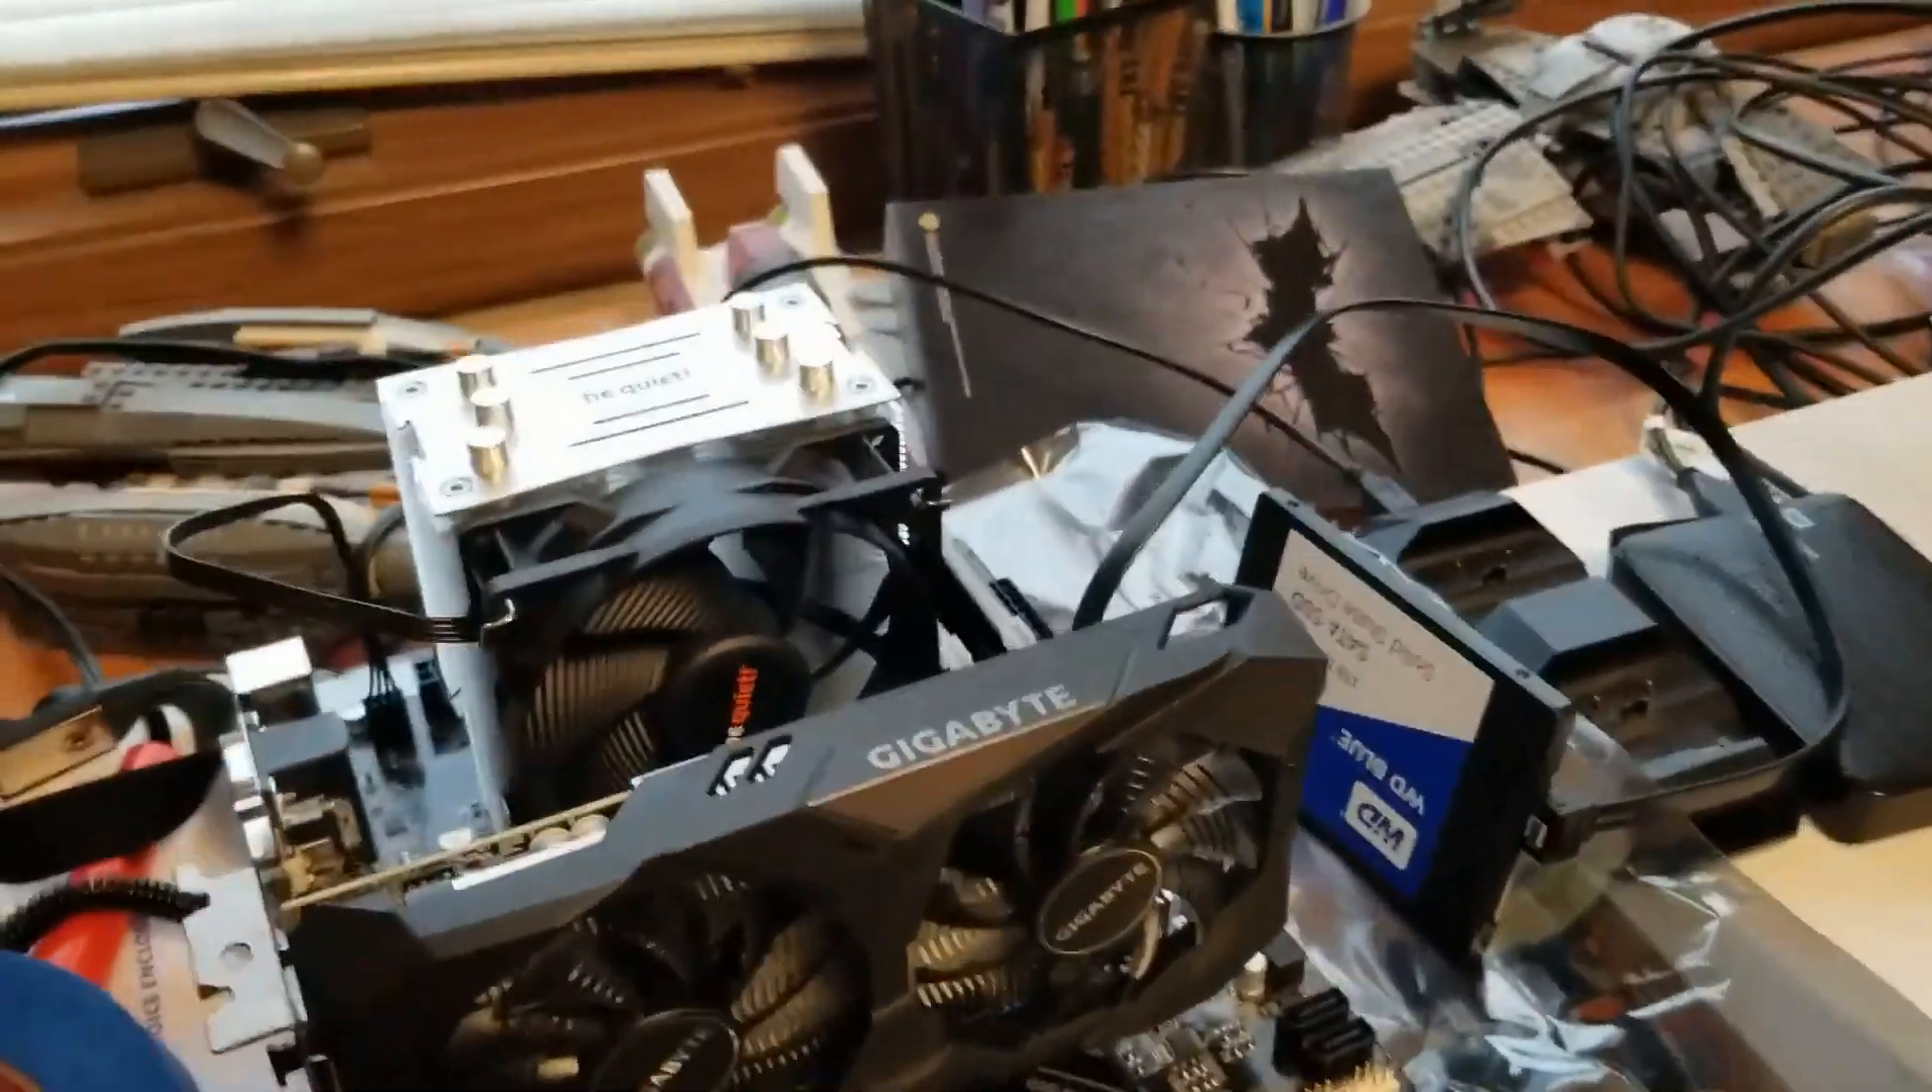Guys so this is what it looks like with graphics card installed obviously i don't have the case yet but this is pretty much the pc.